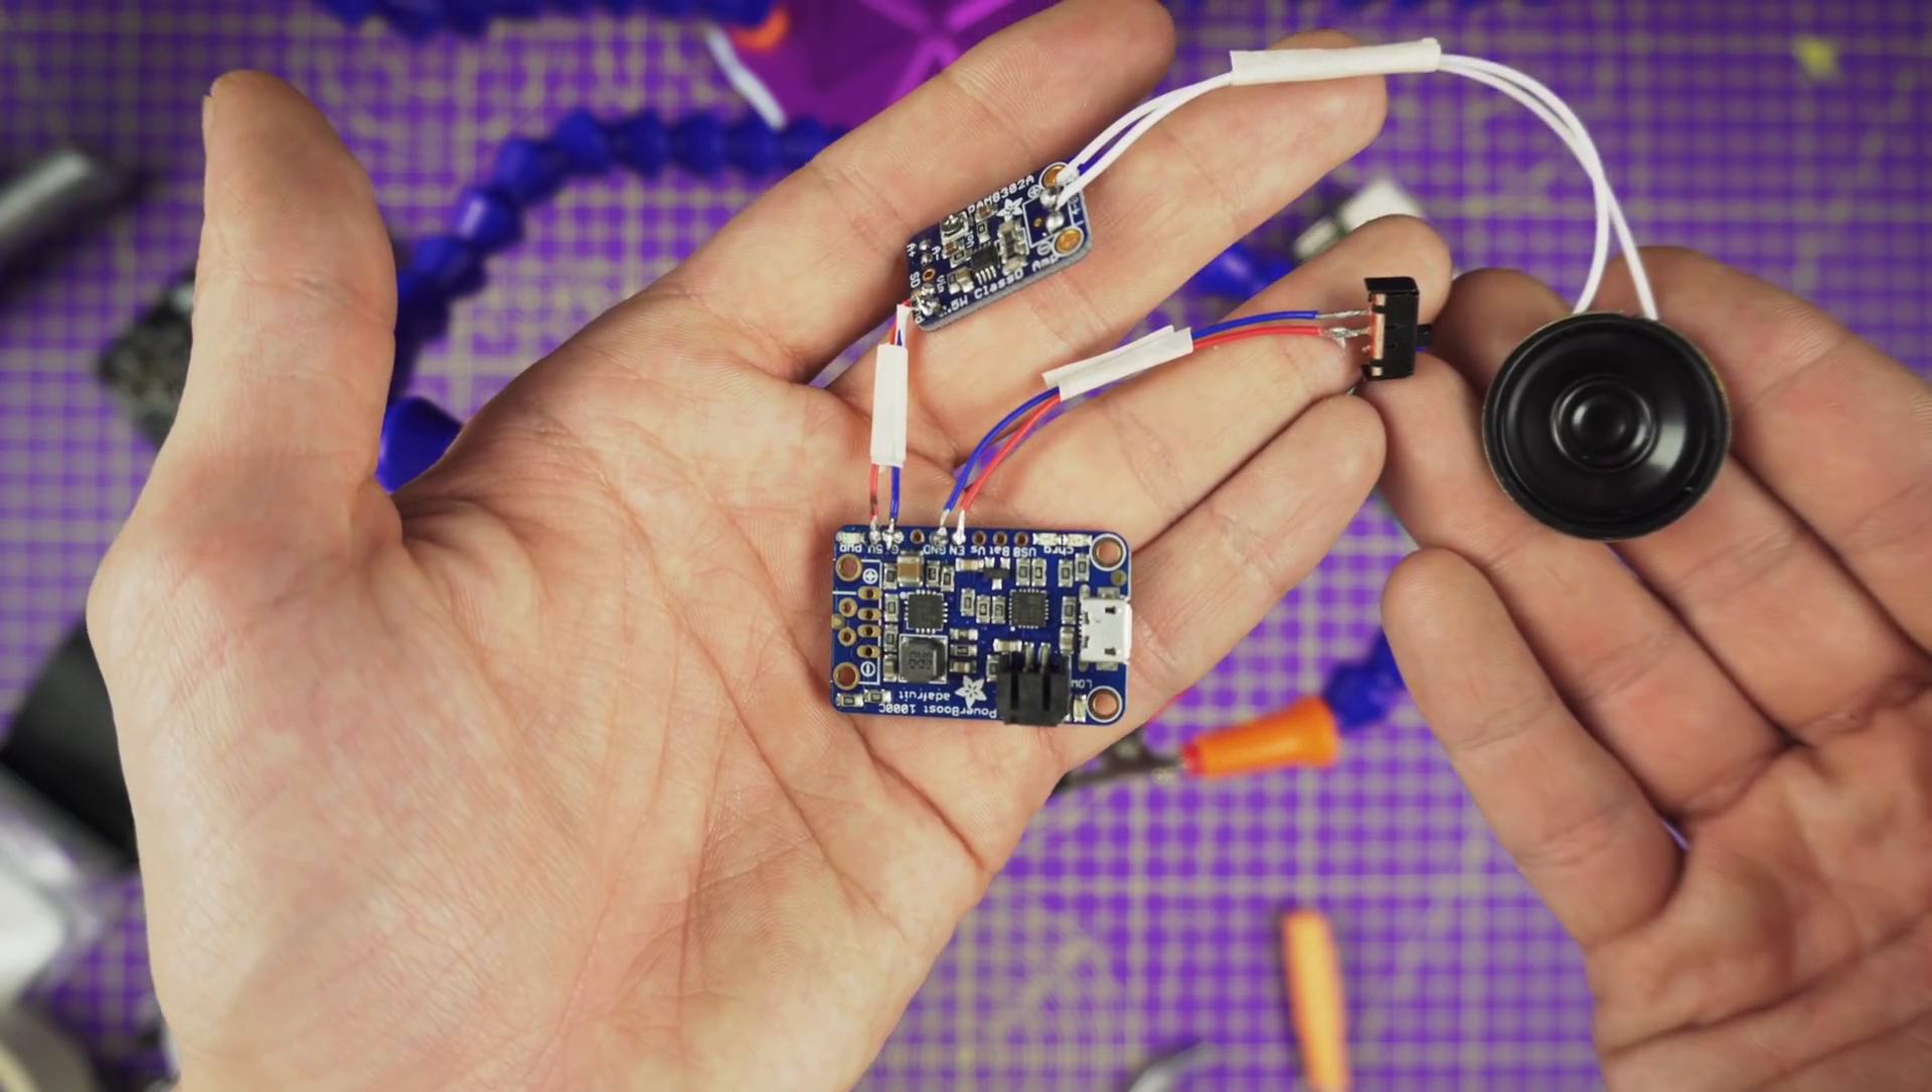Now we have our amp, speaker, power boost and slide switch all wired up and connected.